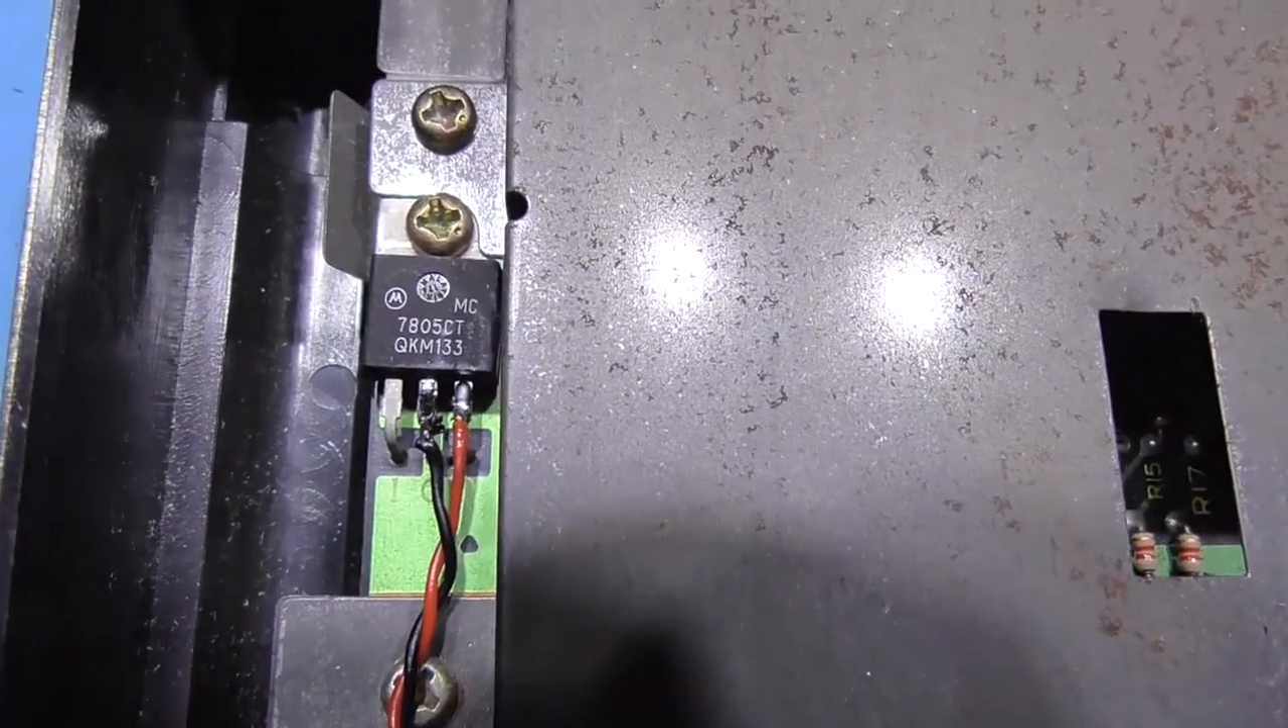As you can see I'm all wired into the voltage regulator.